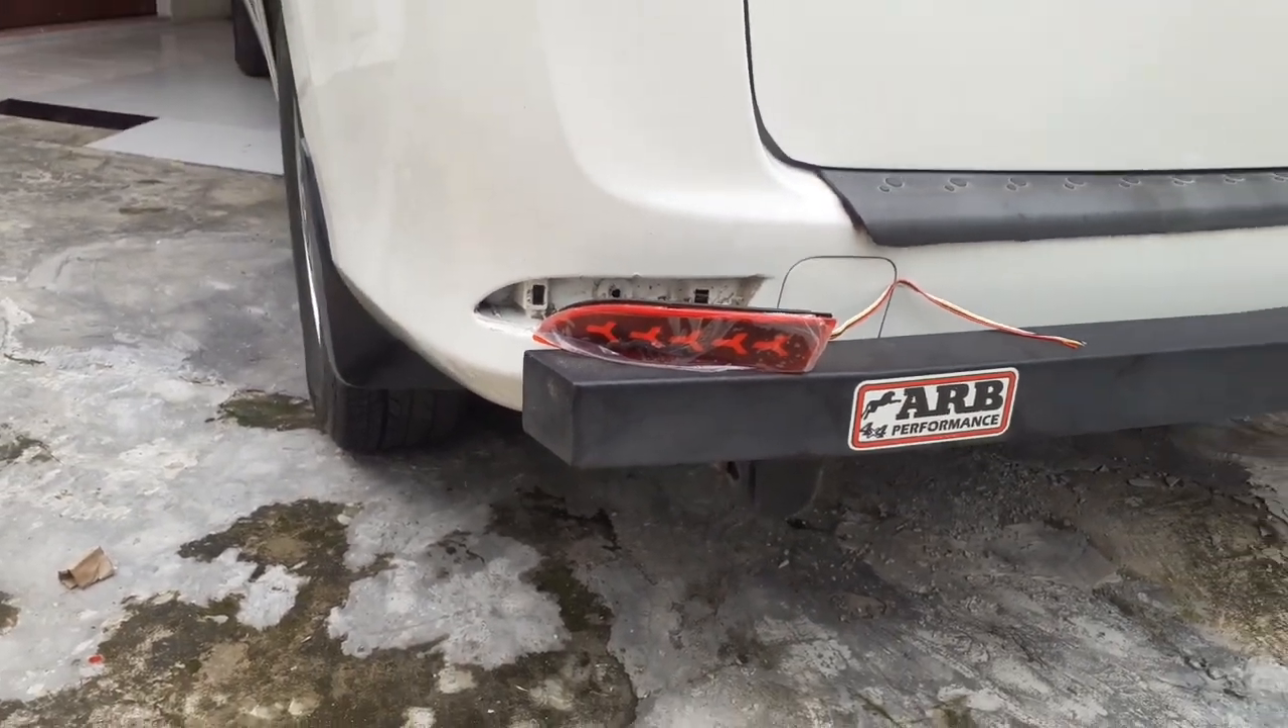Reflektor mata kucing yang lama itu yang bawaan sudah saya buka, tinggal pasang.